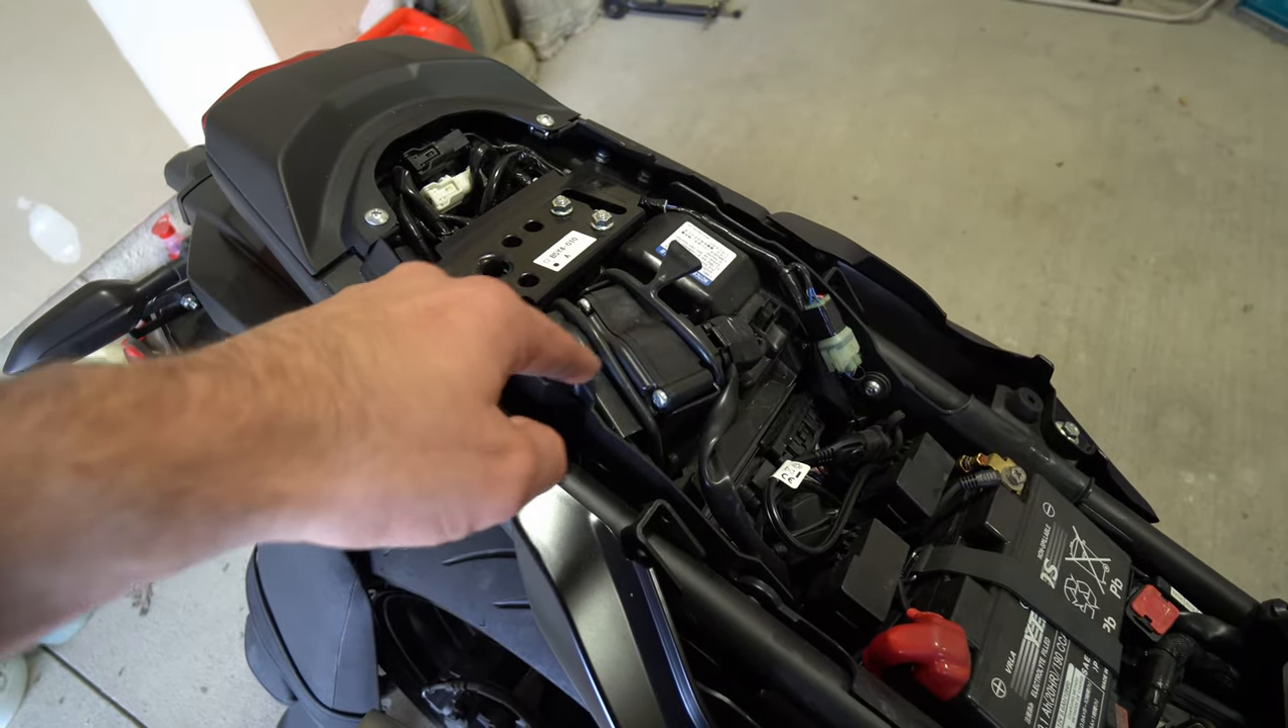All right i got the seat taken off.